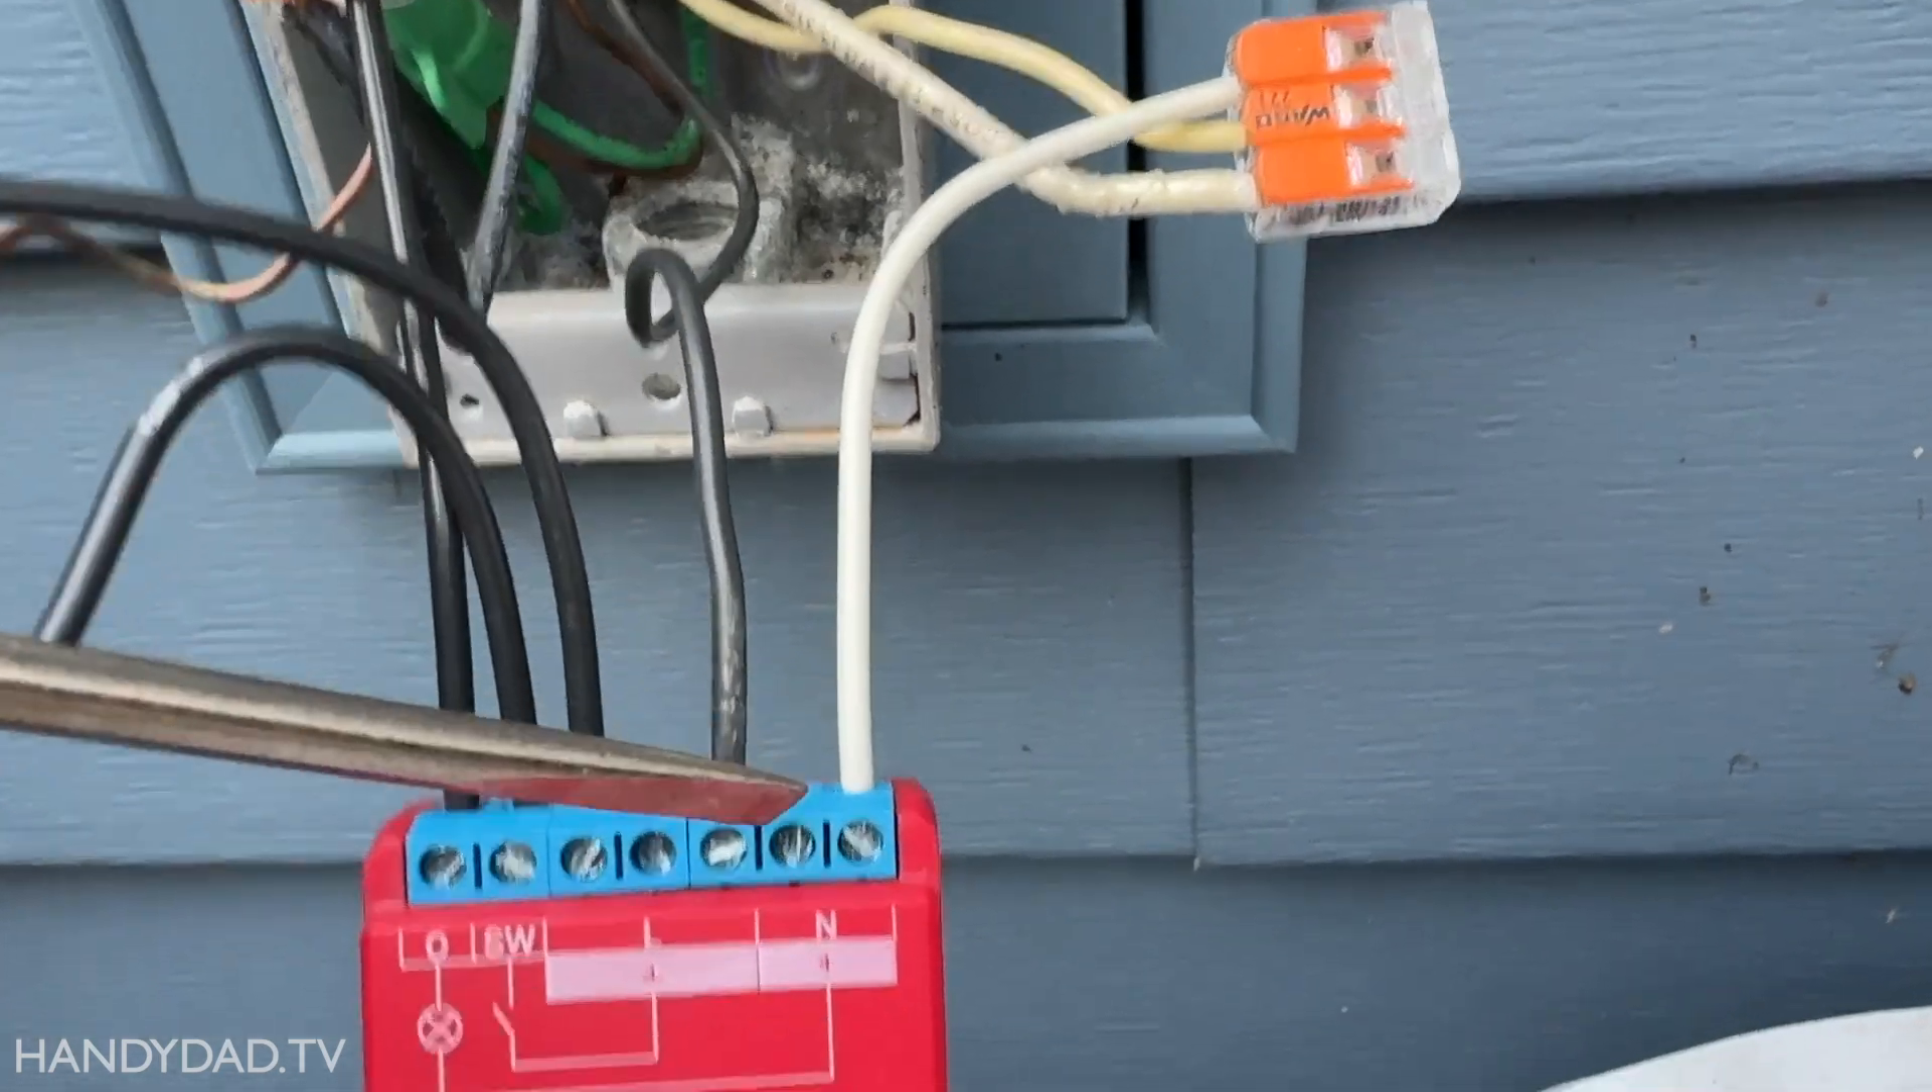You can see all the white wires are under this Wago connector. So they're pigtailed all together. And they're brought over to the Shelly right here.